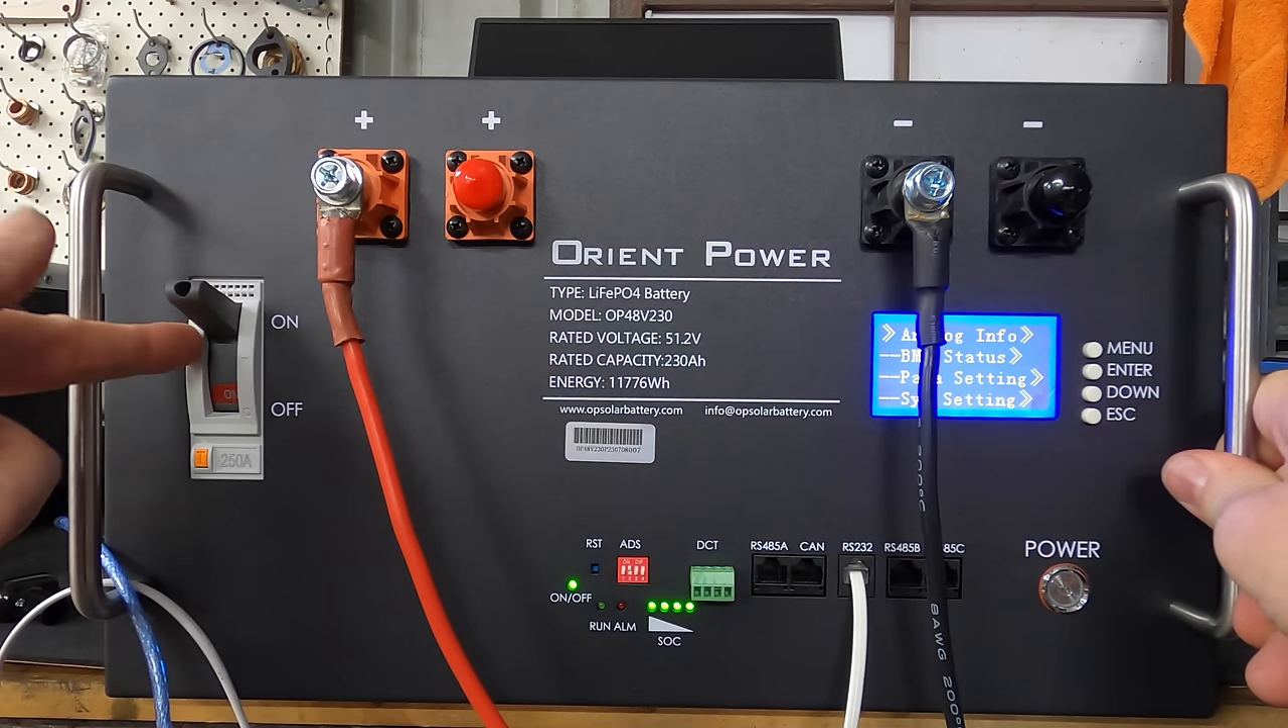We did get a couple of little boots that i neglected to put on so far.